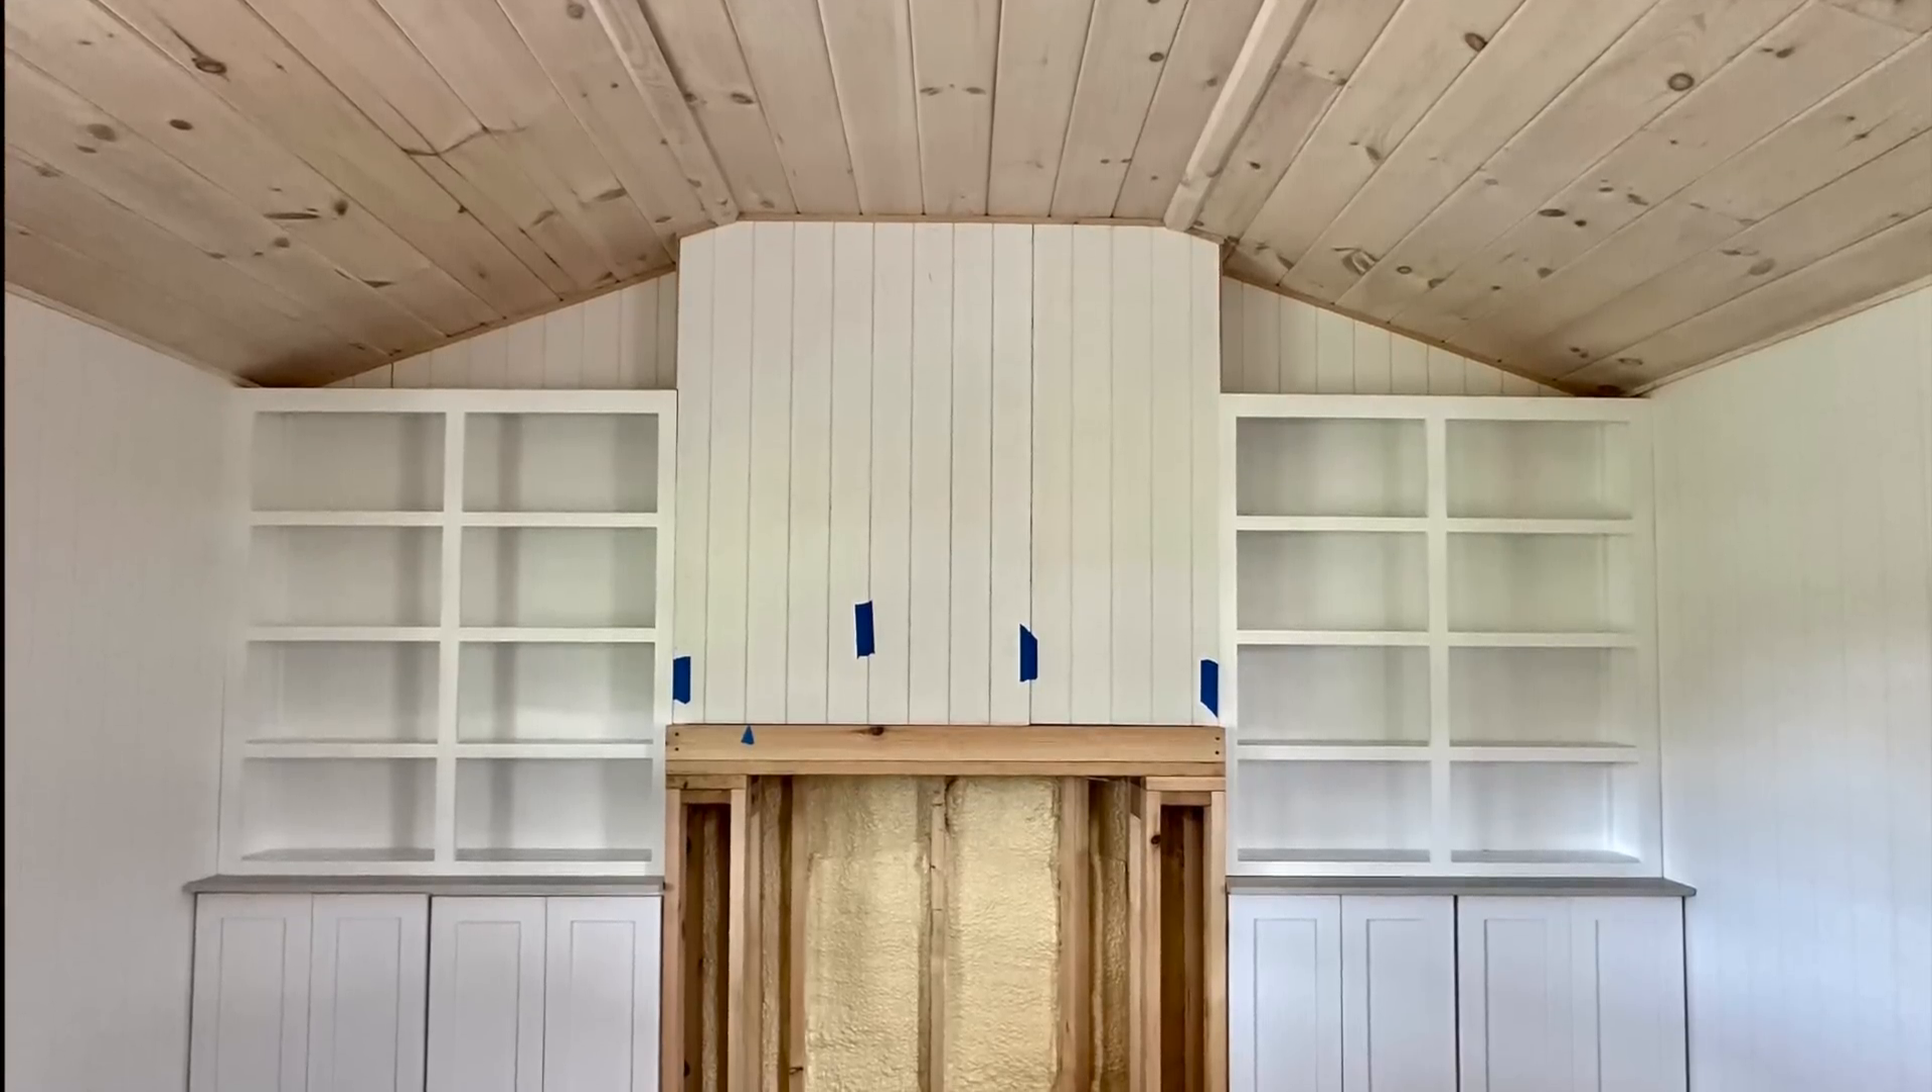This is what my feature wall looks like. And we still have a little bit to do. We have to caulk all the seams. We have to paint all of the shiplap. We have to add the brick. We have to install the fireplace, but a lot of it has been taken care of so far.